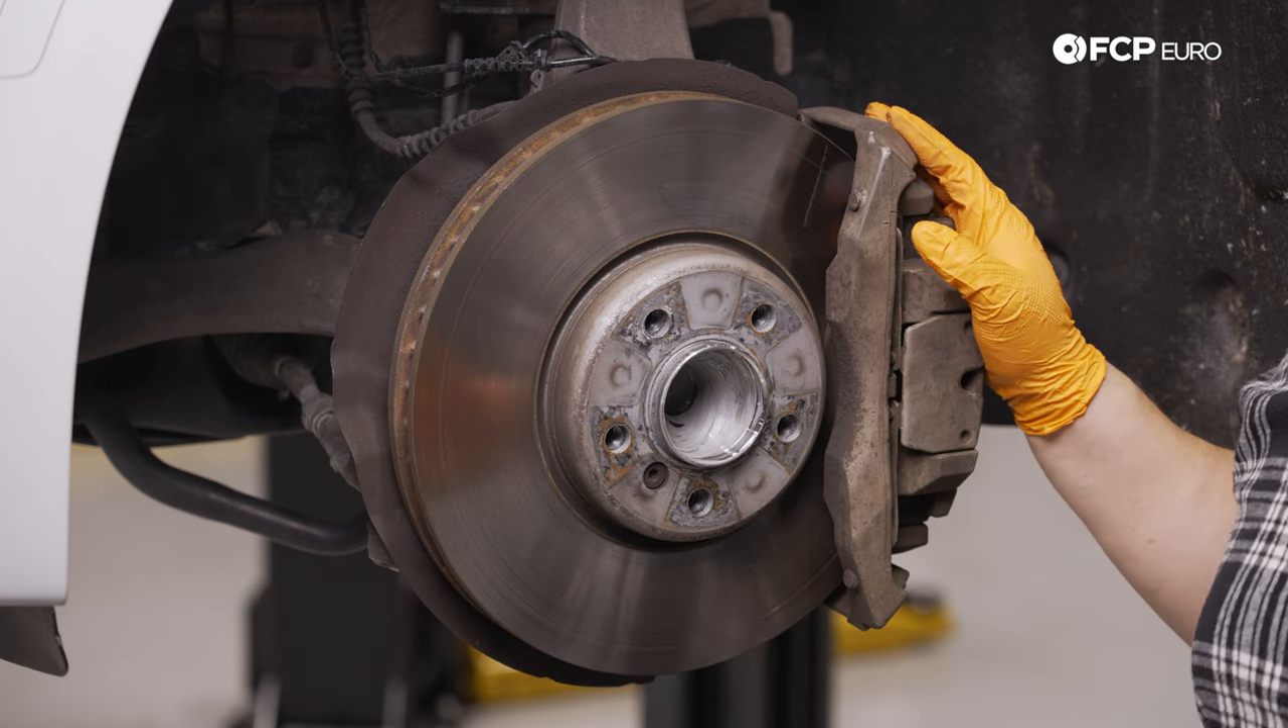All right now that we have our wheel off we have a better view of where we're going to be working.